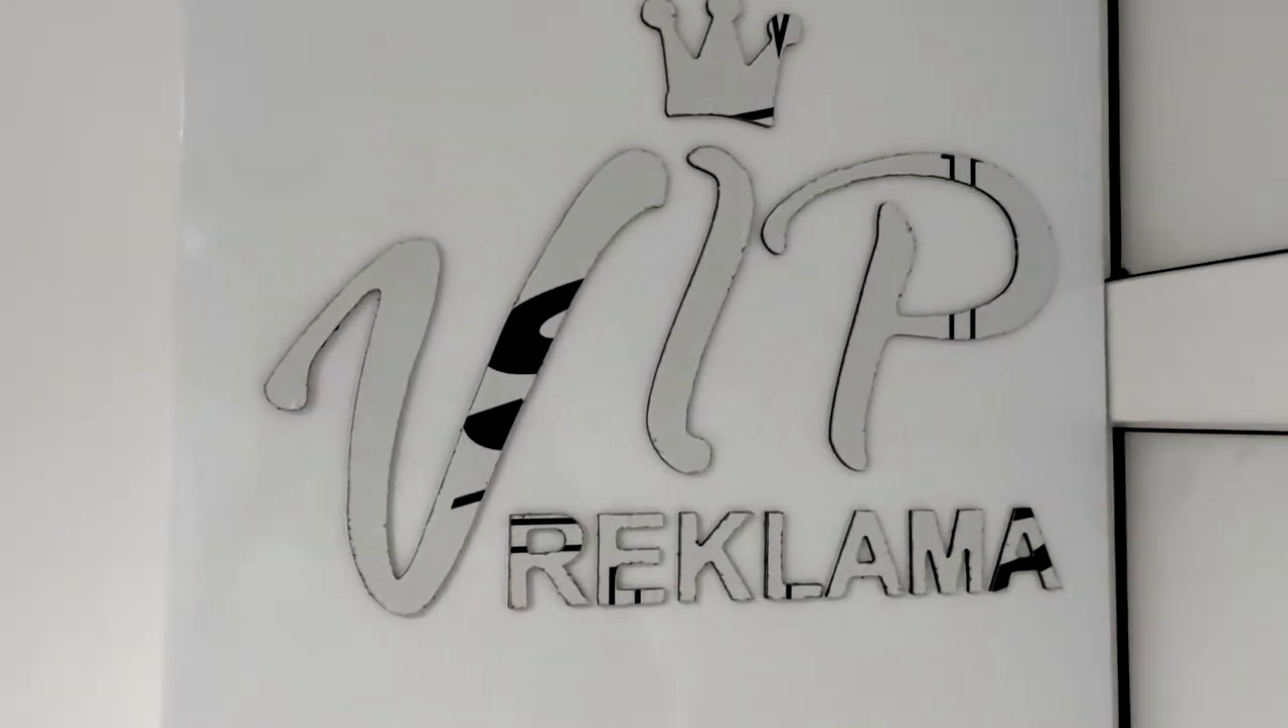Так, друзья, закрепил я все буквы на нашу основу, на нашу панель.